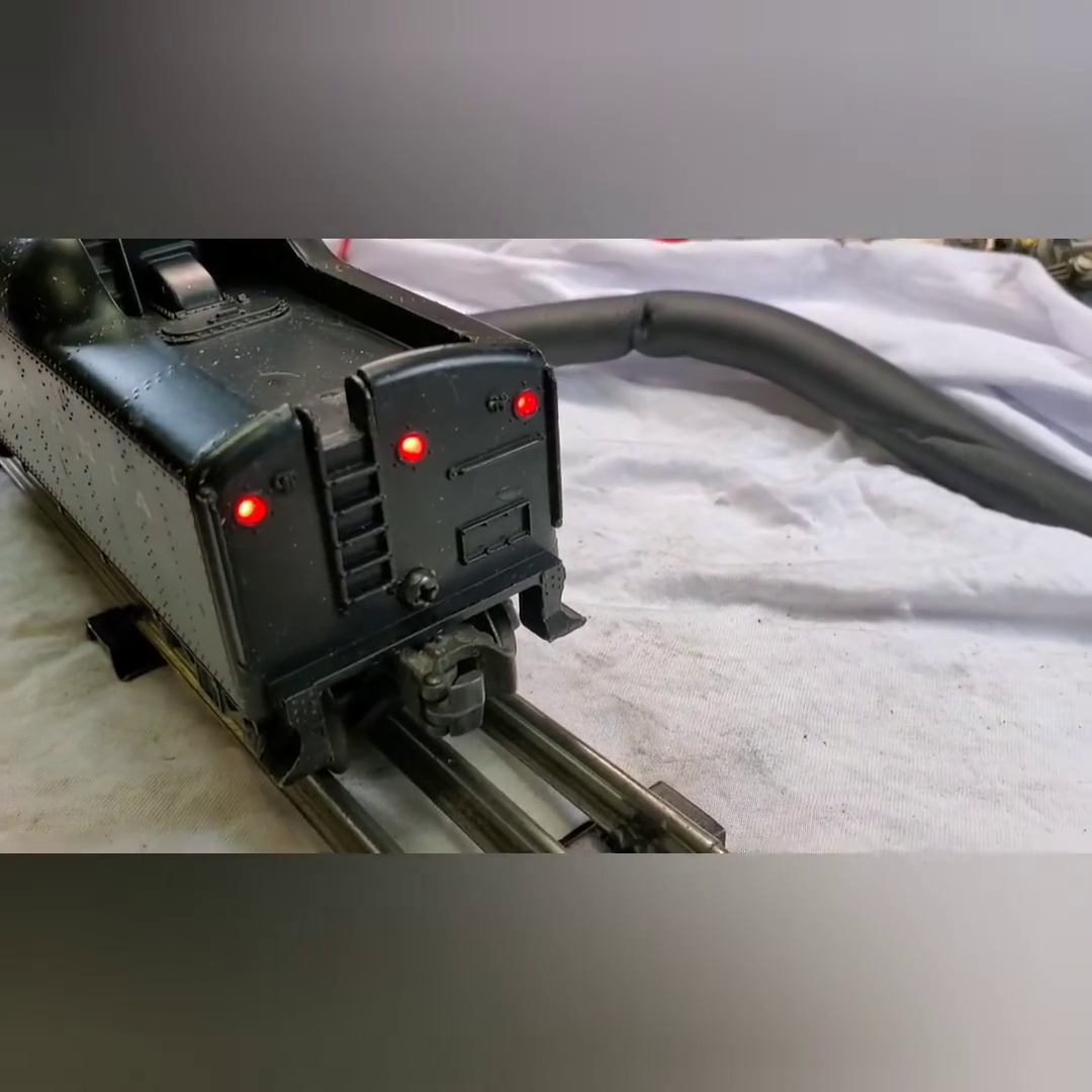So we put three LED's in the empty holes.